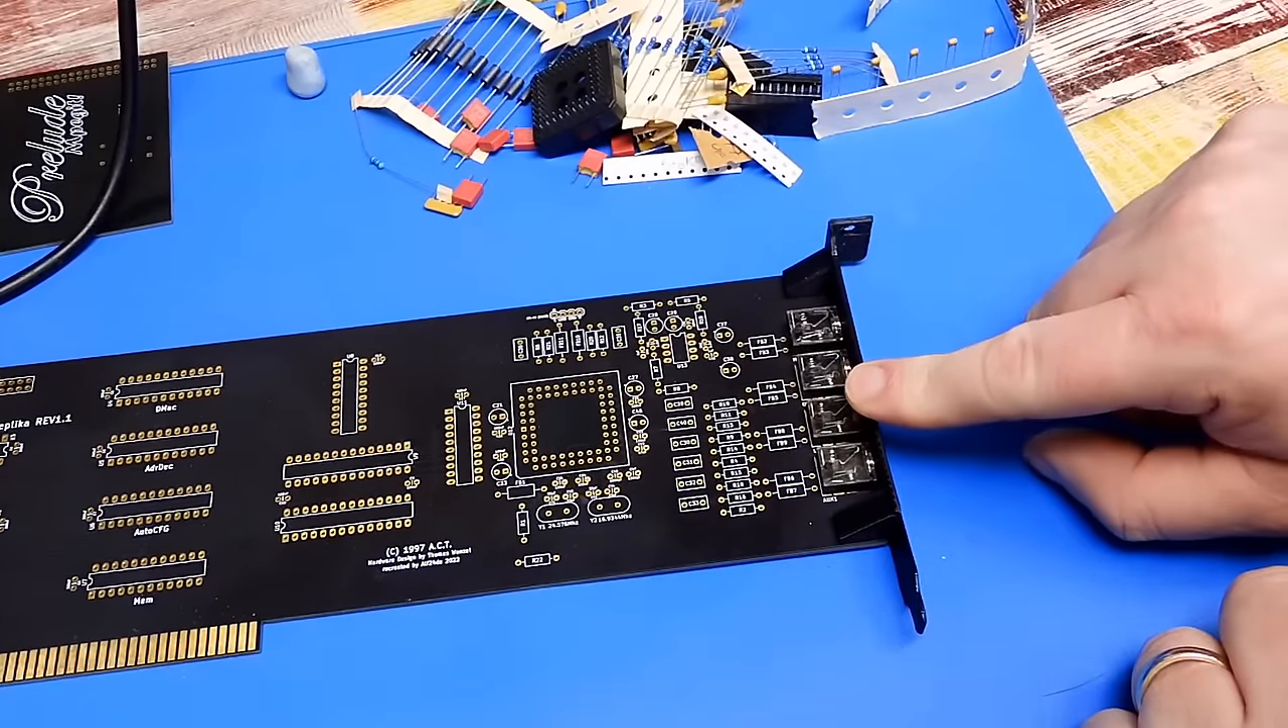I should point out that my card already has The 3 .5mm jacks installed.